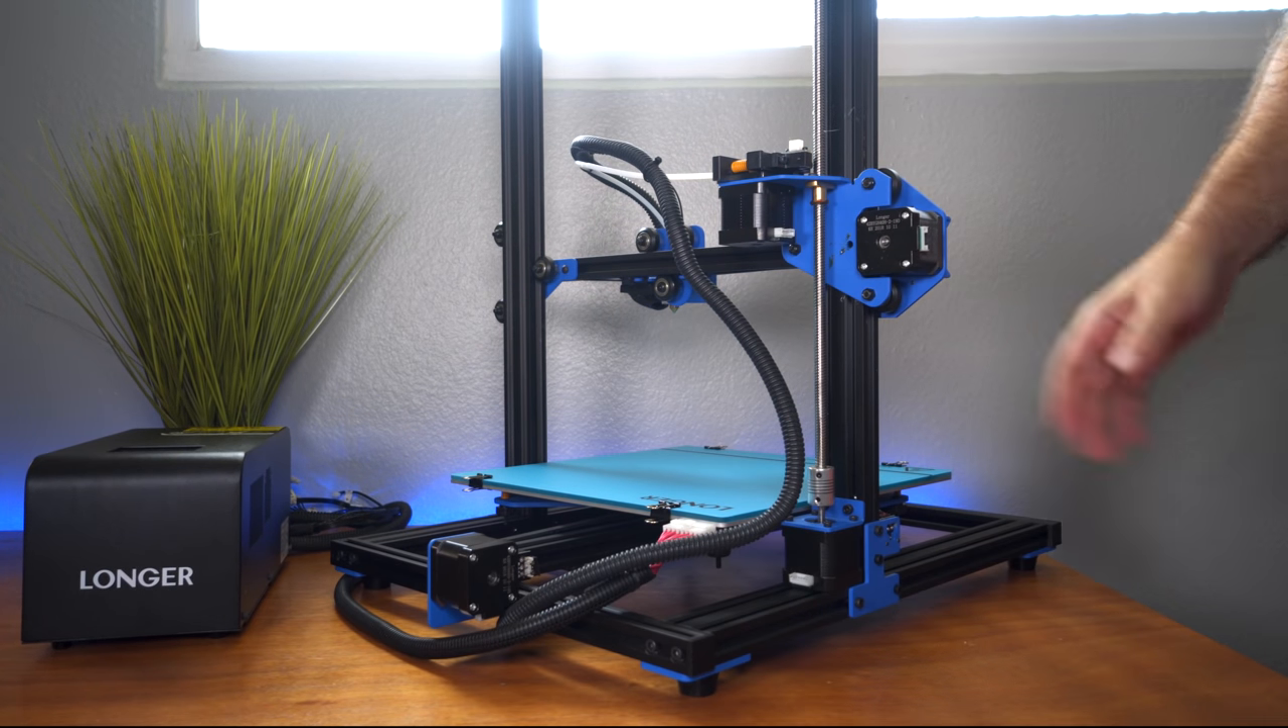So as you can see guys that was not very hard to do and now we have our structure together and so our z-axis should move really smoothly so you might want to check that.